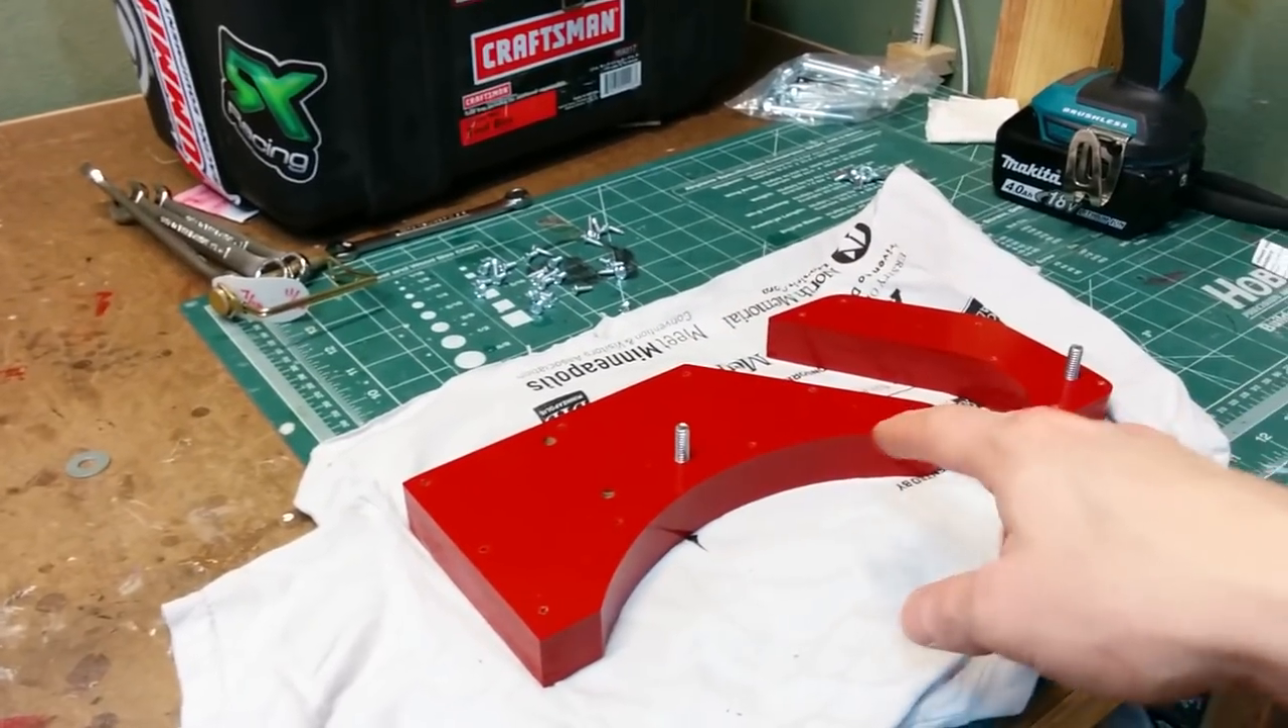And over here I'm working on the center section. I've already glued in the threaded studs.